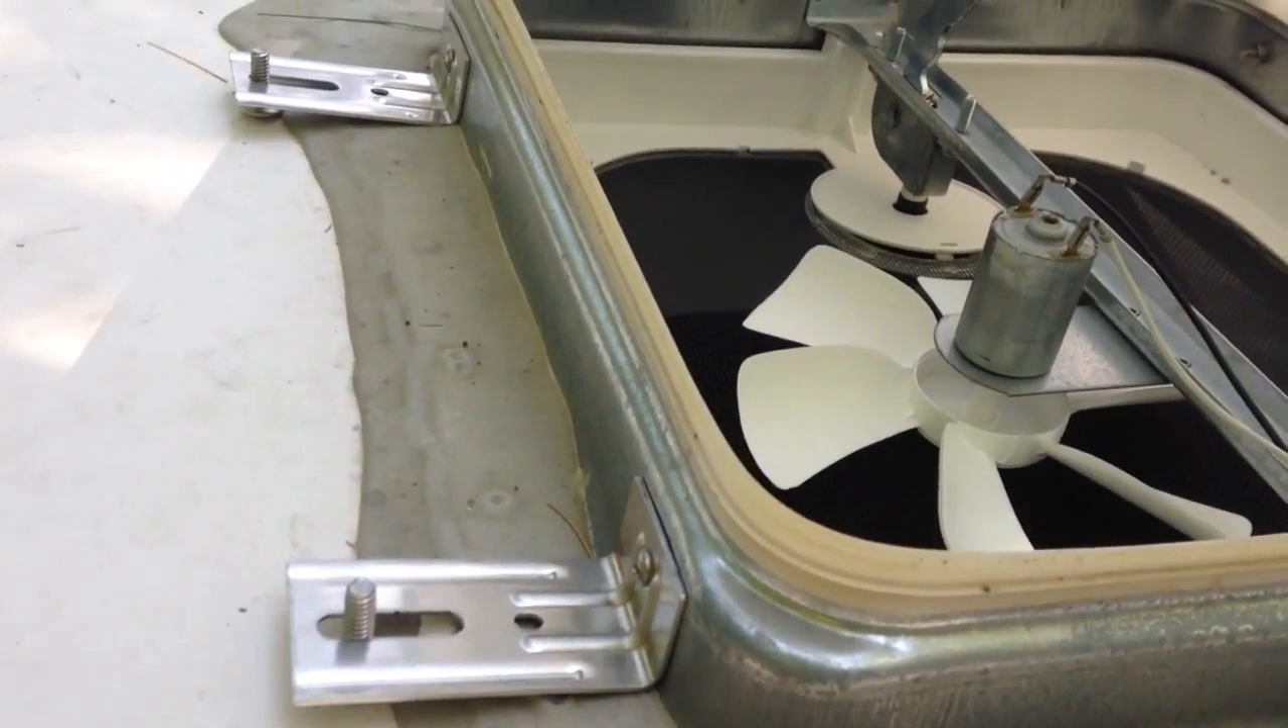Alright so I have the brackets installed on the flange.